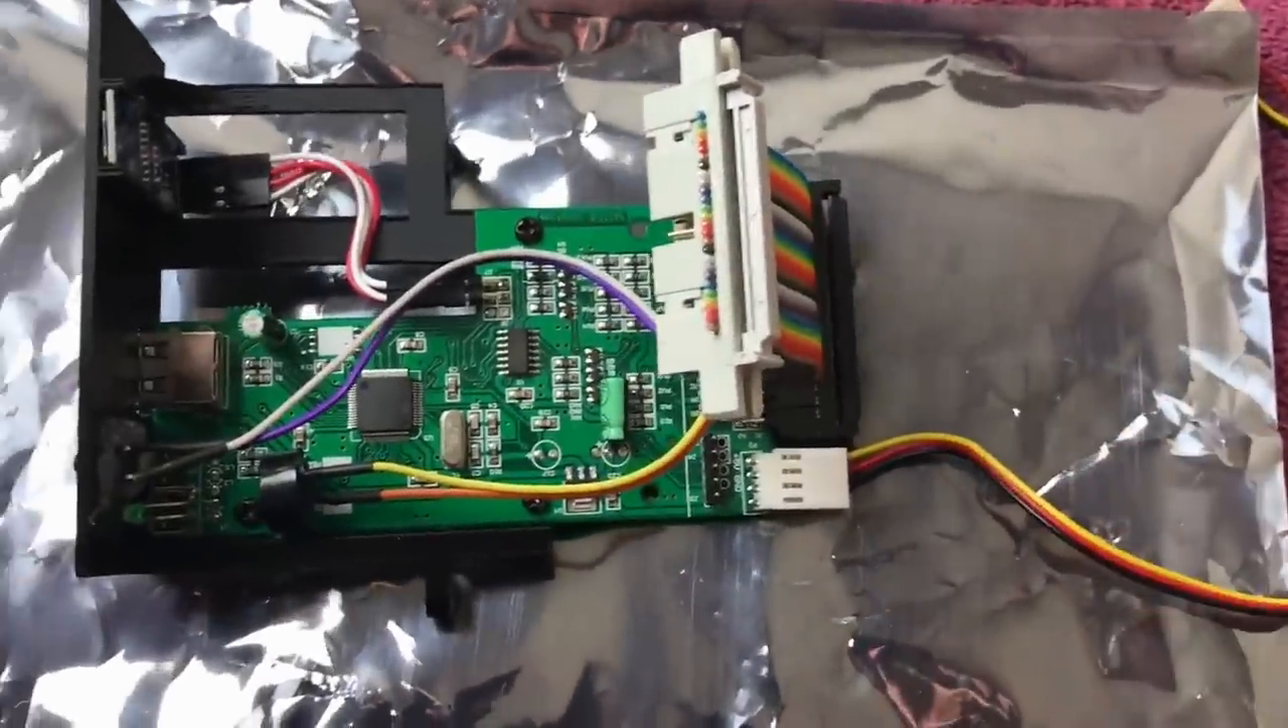Here is my GoTek drive already mounted in my 3D printed case. I've got my ribbon cable plugged in, my power cable.